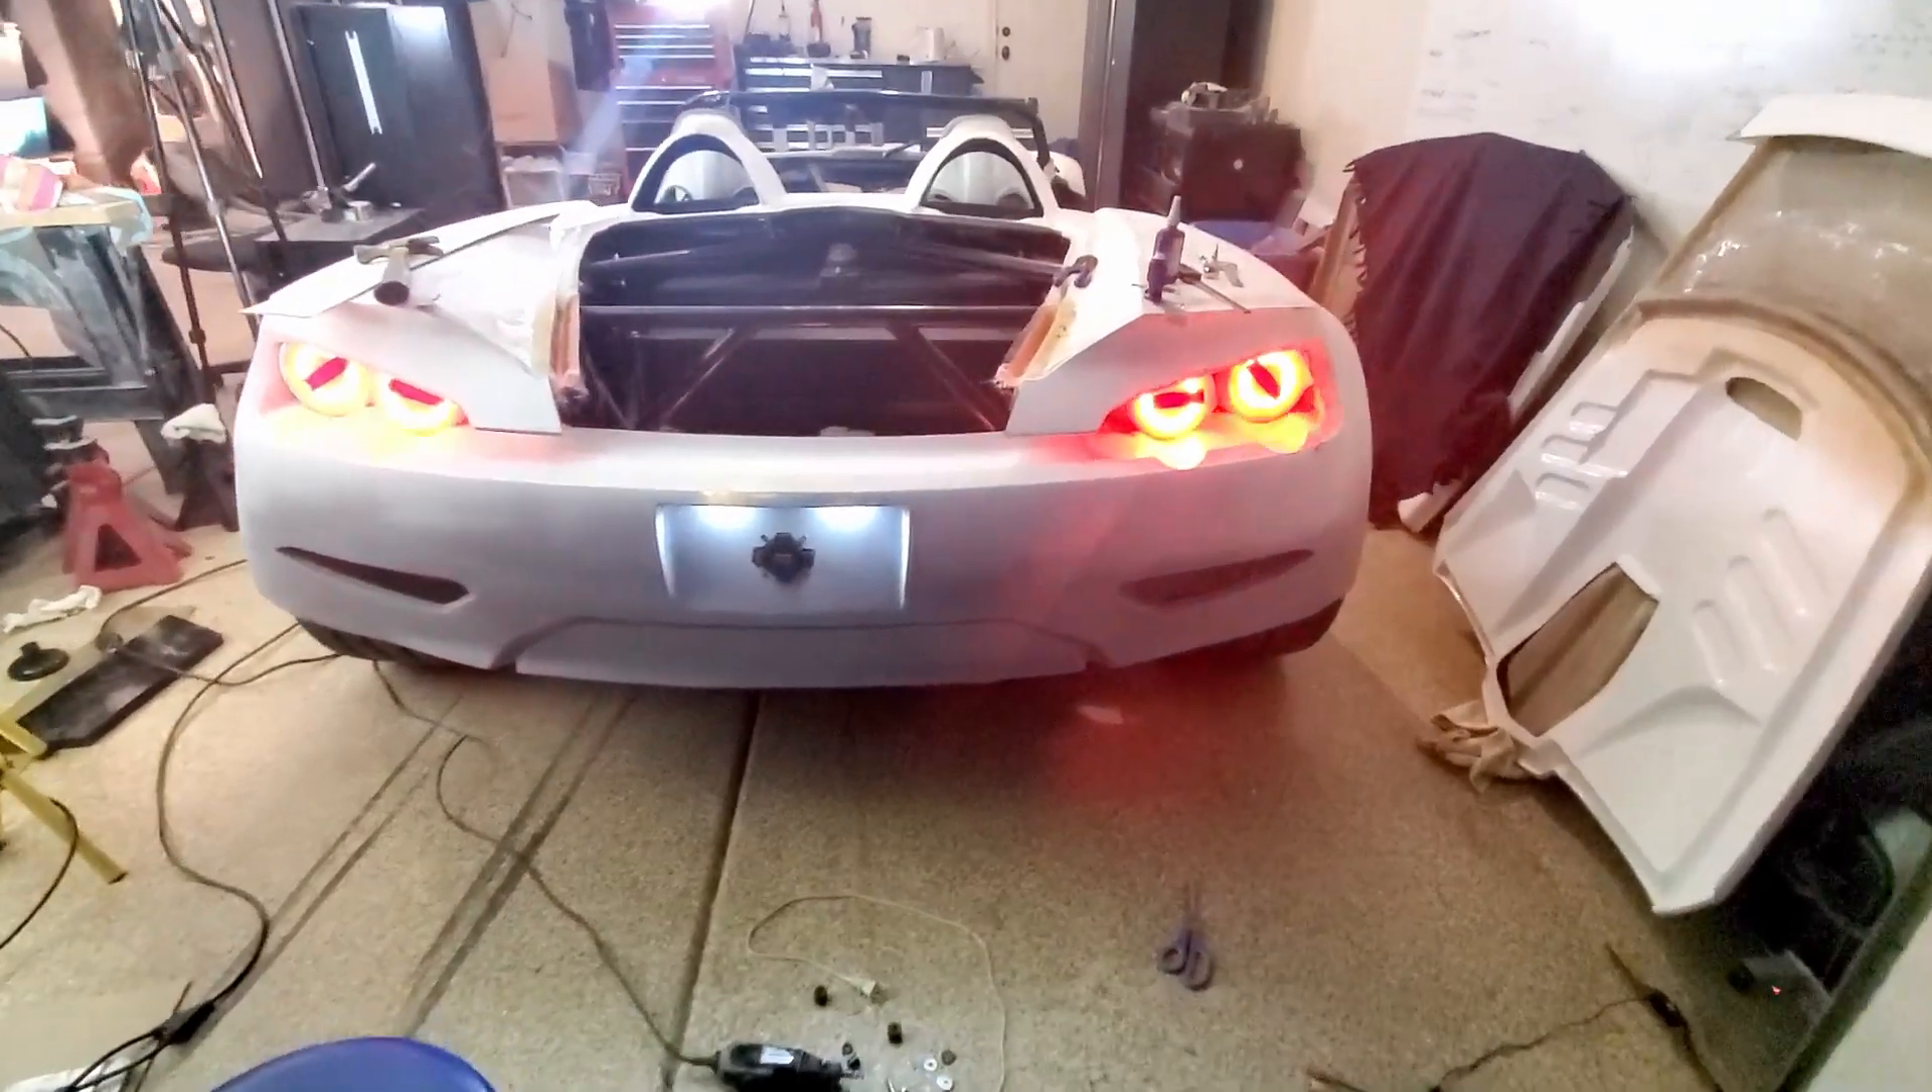I got the license plate lights mounted.